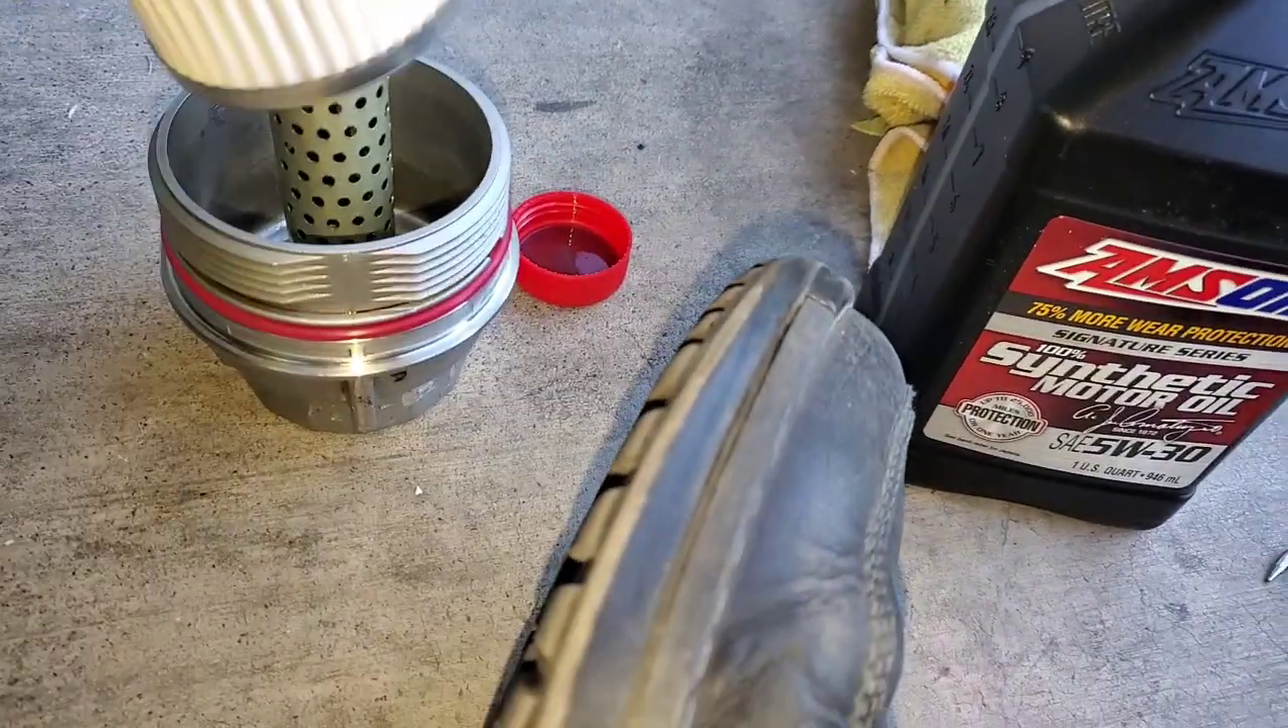We got our new O -ring on.